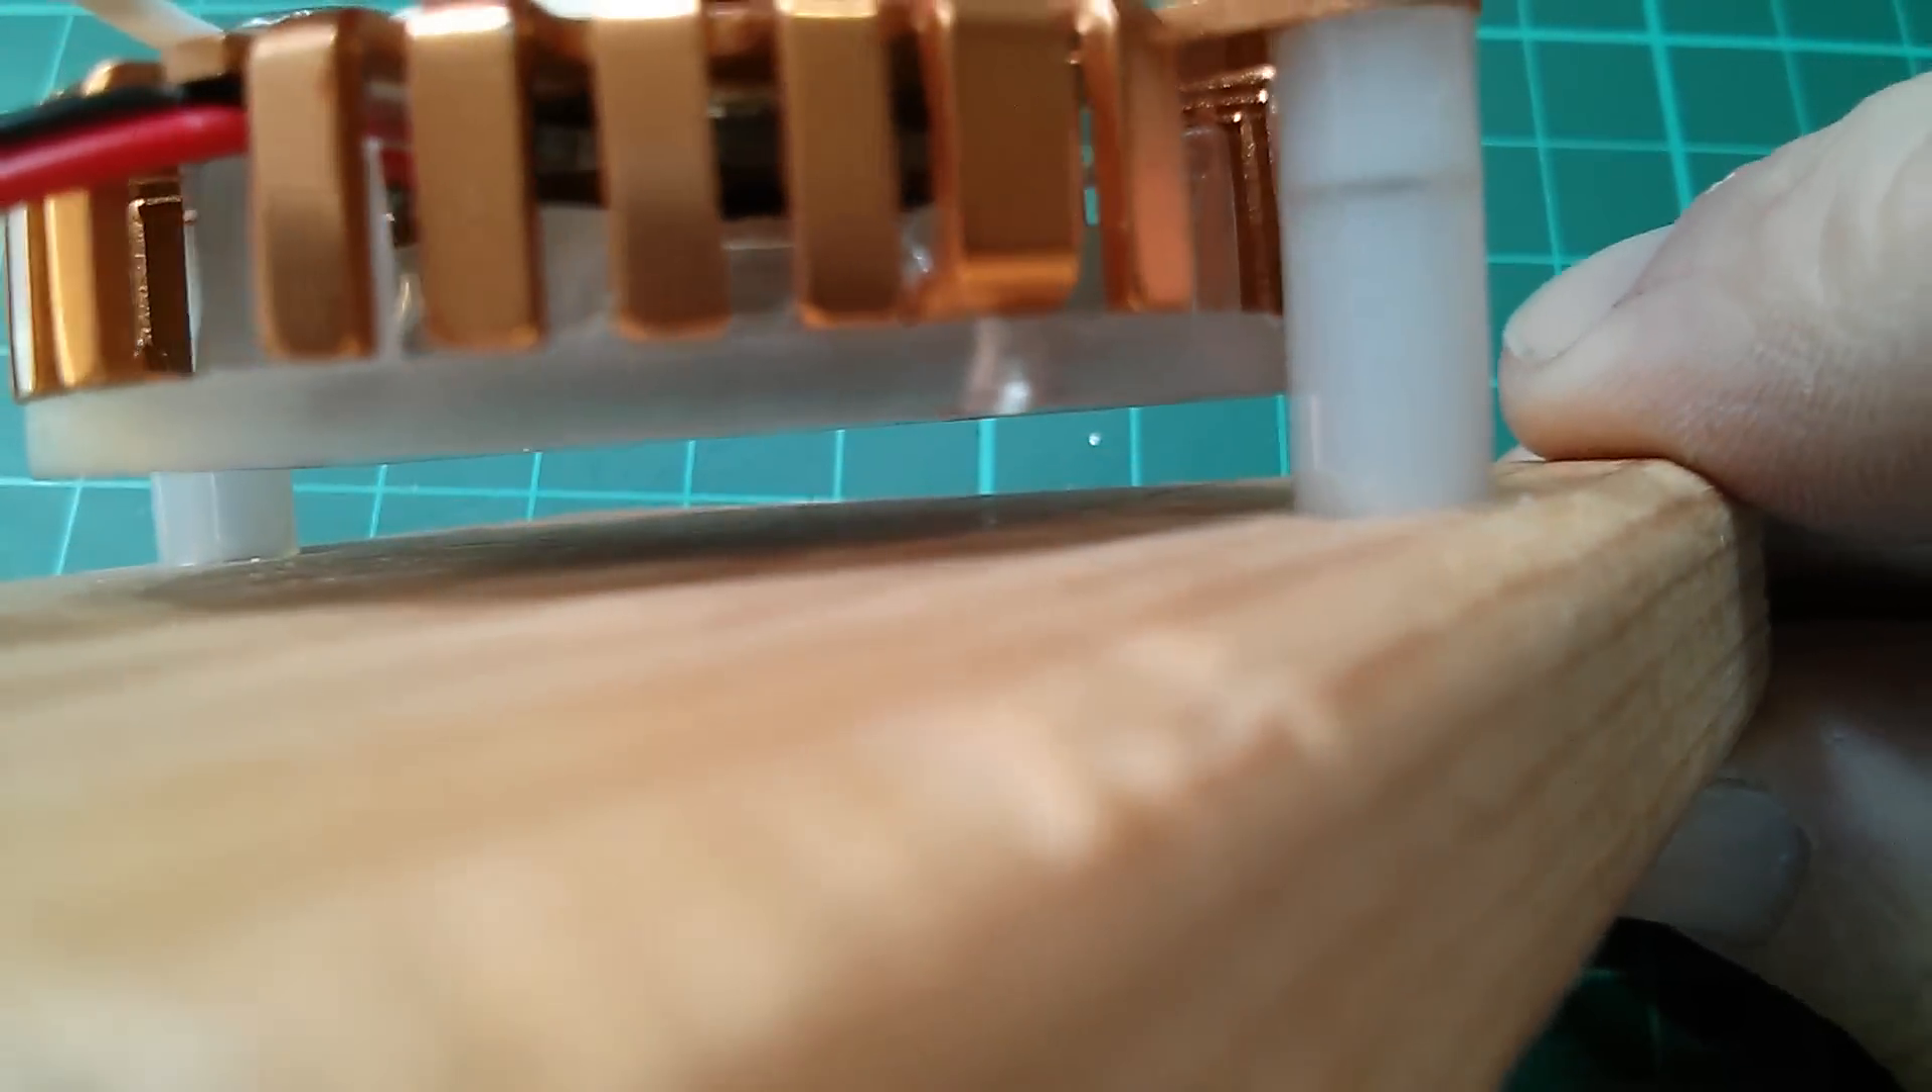And you can see I've left plenty of clearance underneath for the air to flow up through the fan and blow out through these vents to keep the heat sink cool.